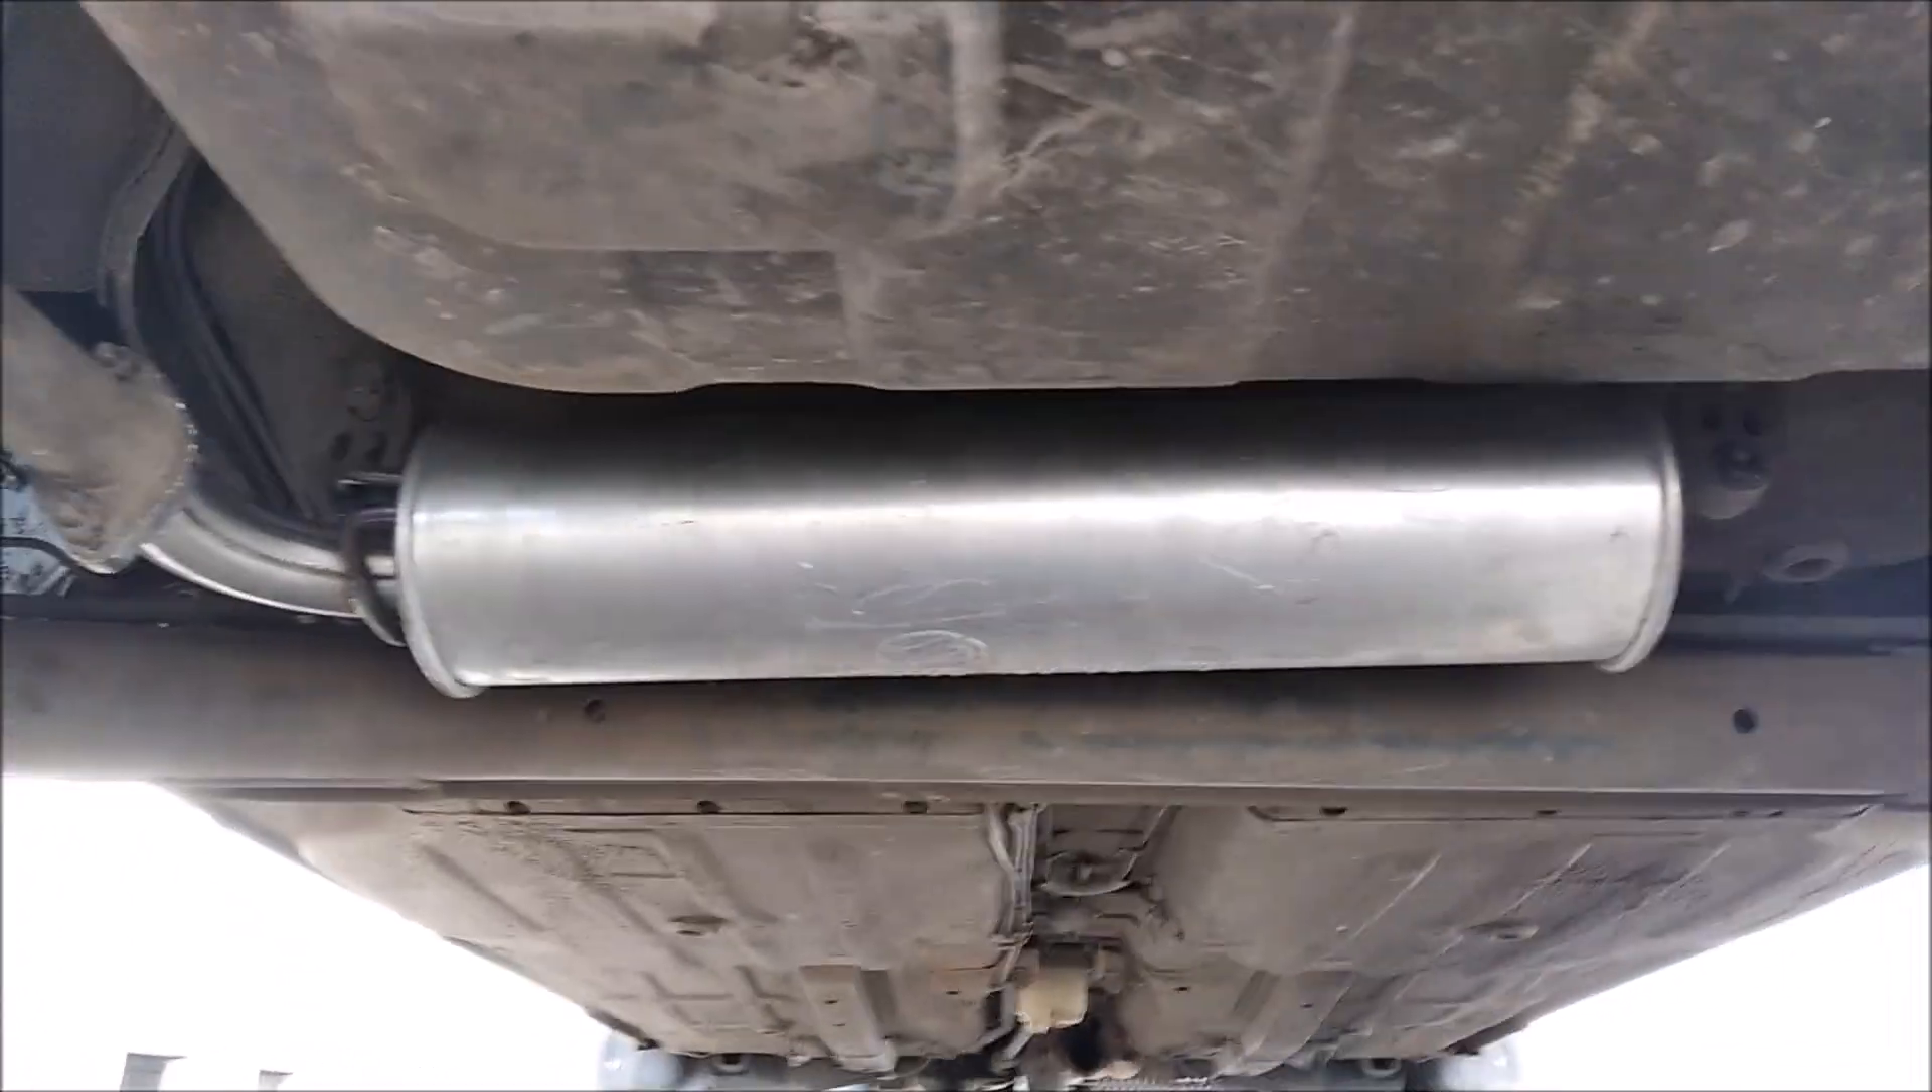Так ребят глушитель стоит все хорошо все отлично.